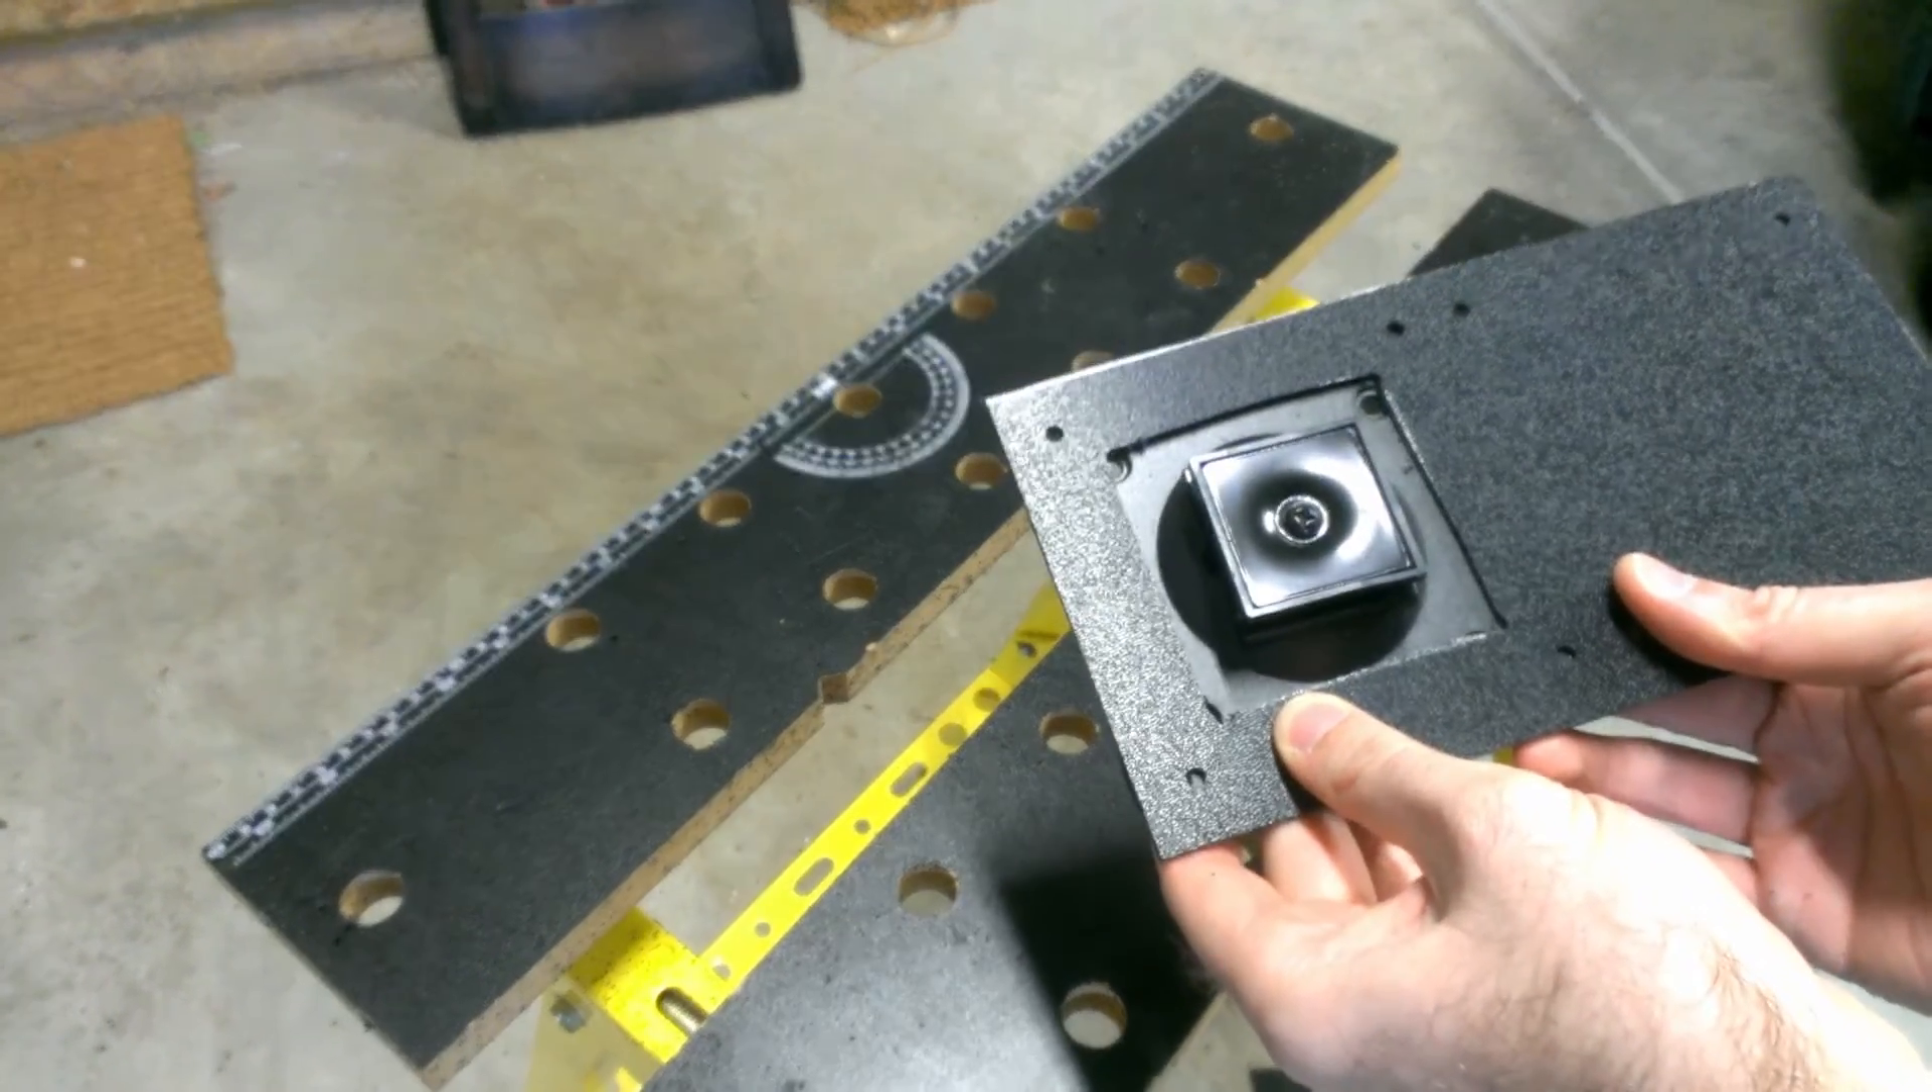Let's see if this square is big enough for the monitor mounting bracket. Oh, that's perfect.